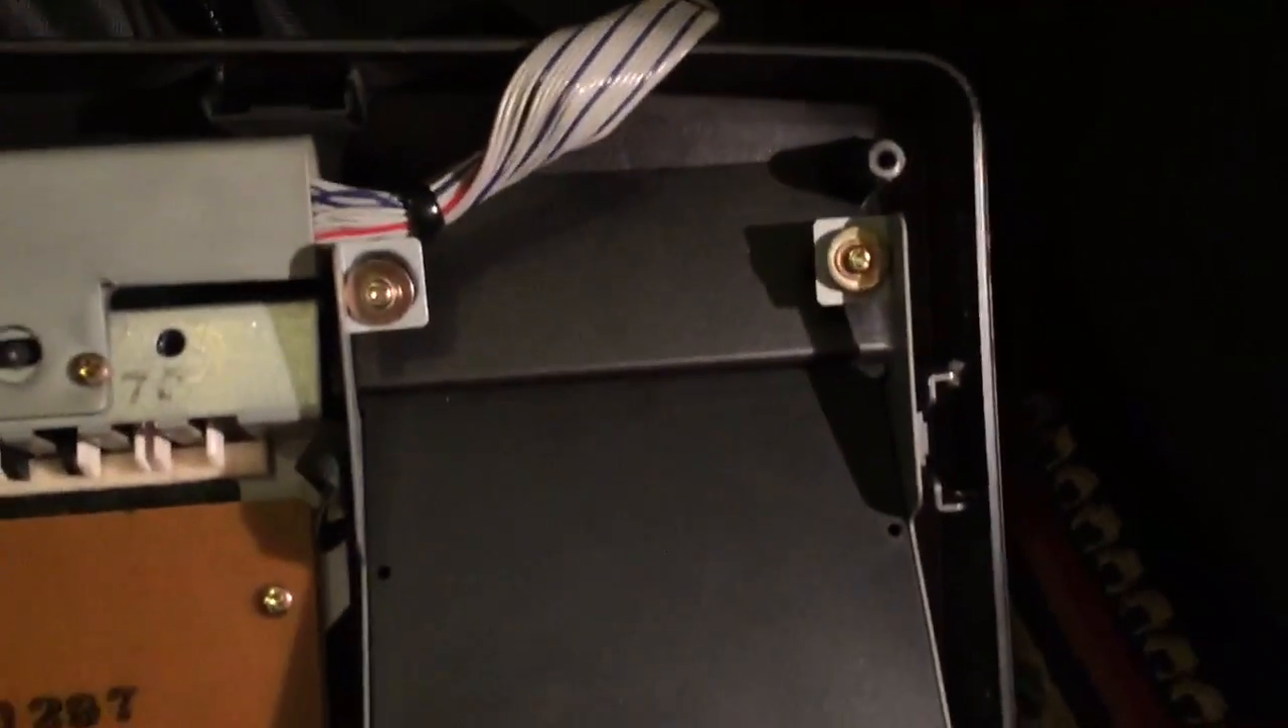Now the screws are back into place.